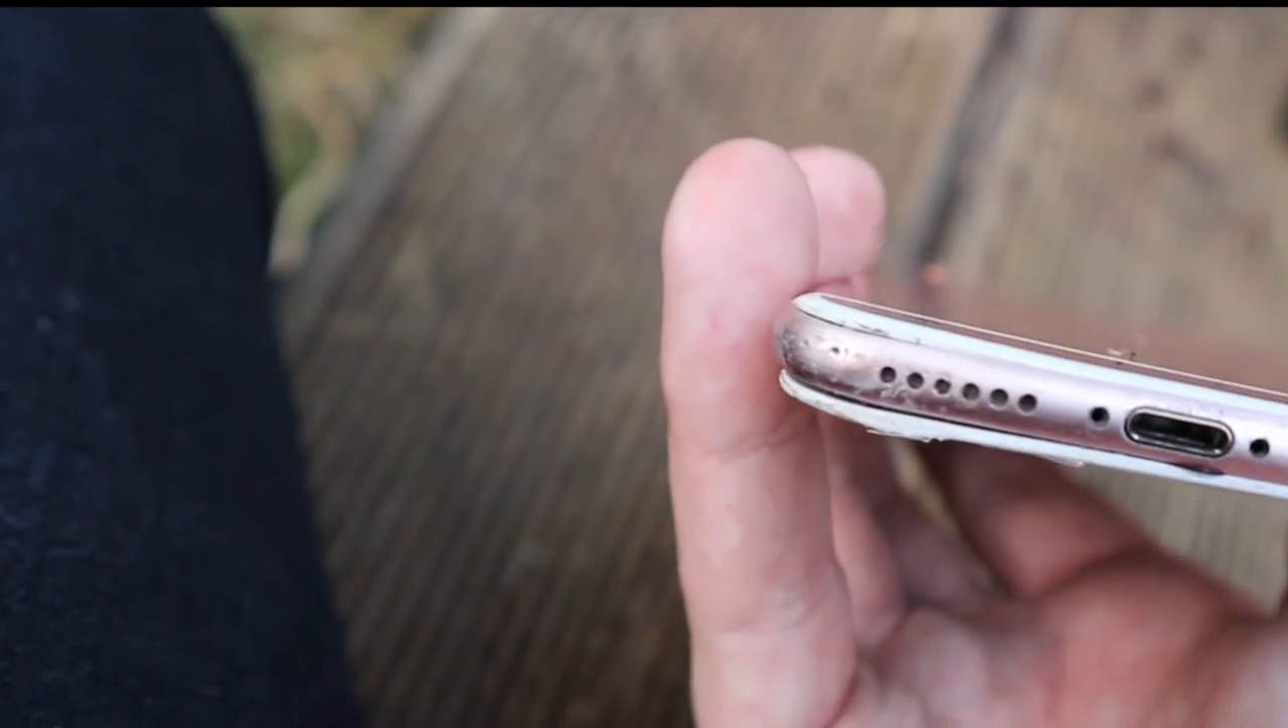But then, if you look on the bottom, you can see the screen is trying to push out.